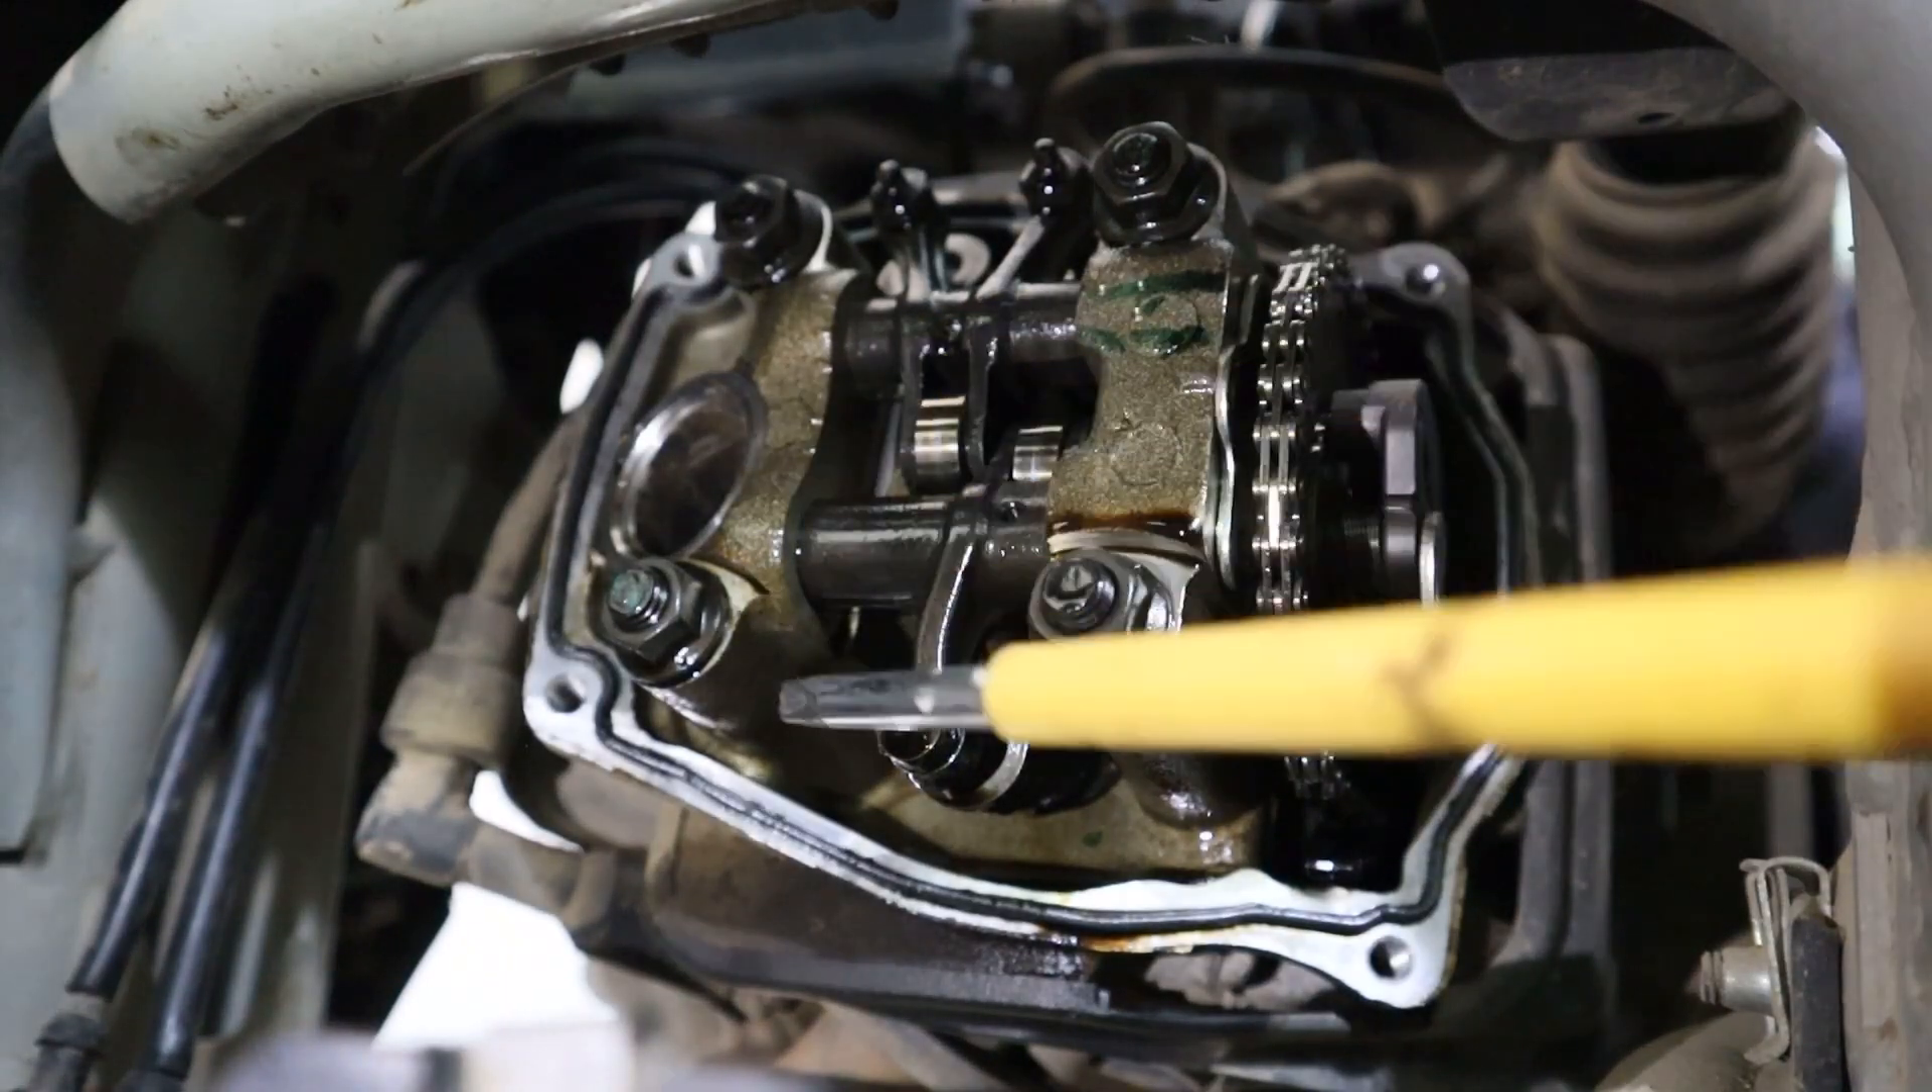The cylinder head cover is now off.